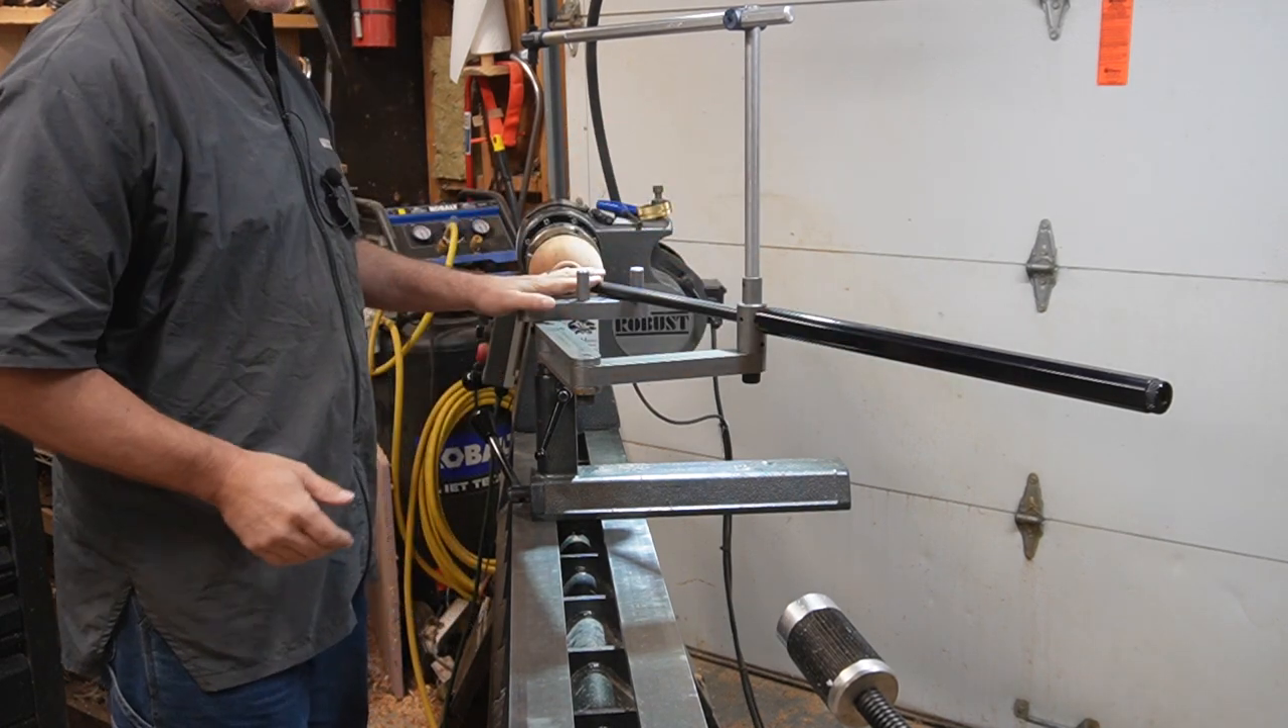But you can see the handle of this piece is sticking out significantly past the bed of the lathe, right?